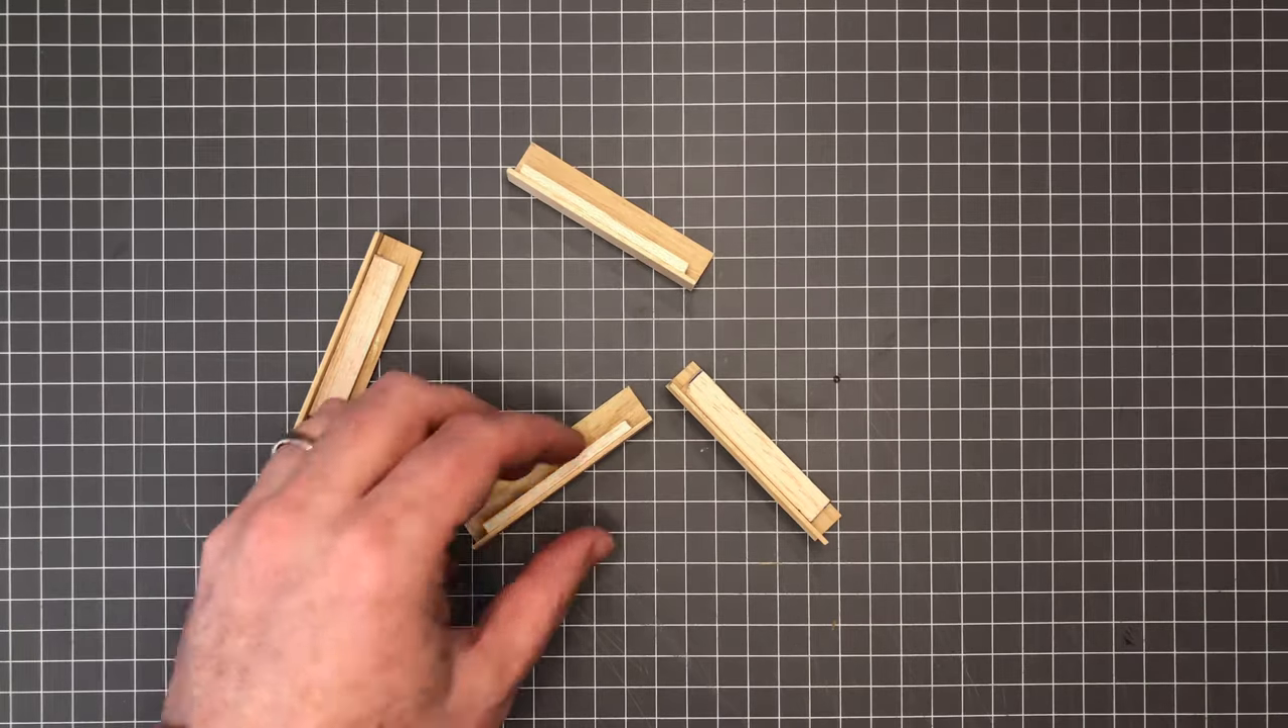So here you can see I've glued some balsa to the underside of each step.